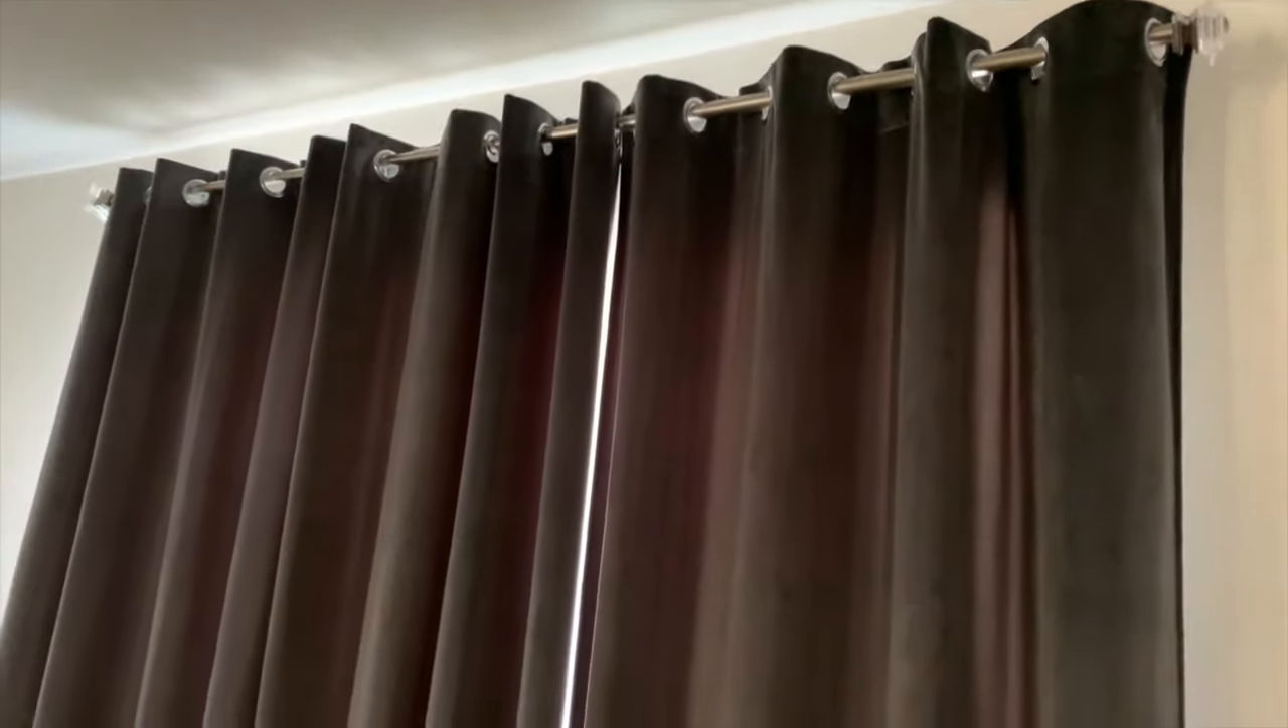Okay guys so the curtains are up the brackets are up the rod is holding up really nicely and these look really good.